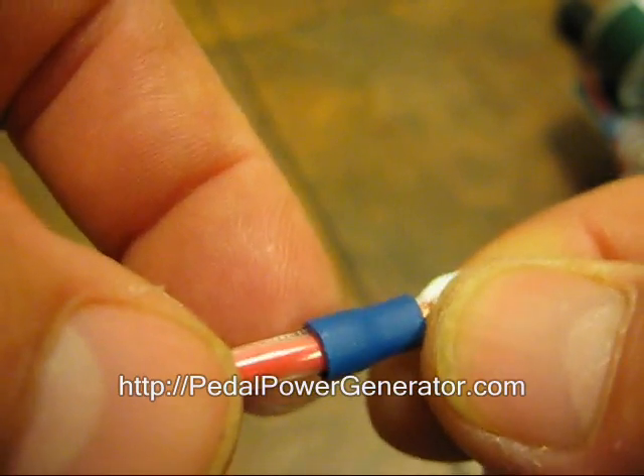And this barrel is overlapping the housing, the wire housing. So, that's good for strain relief so that if people trip on your wires or your wires are getting pulled on, it'll provide some strain relief.